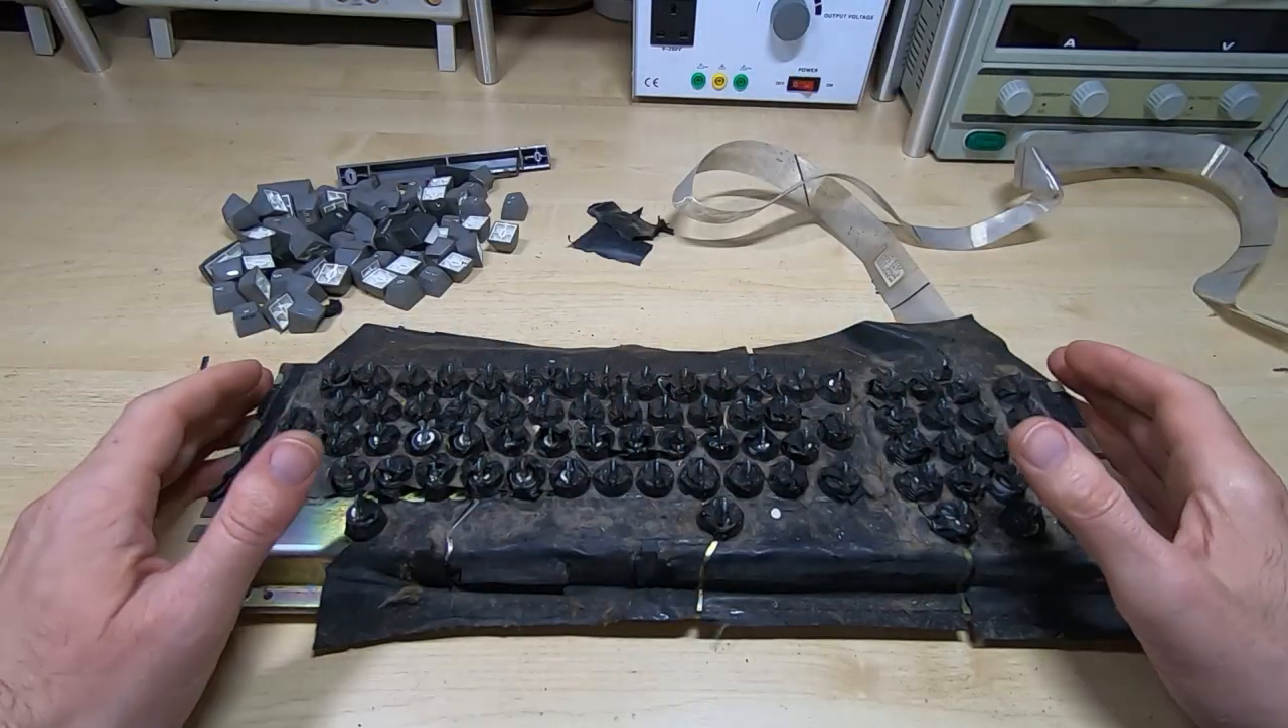I have all the keycaps removed.